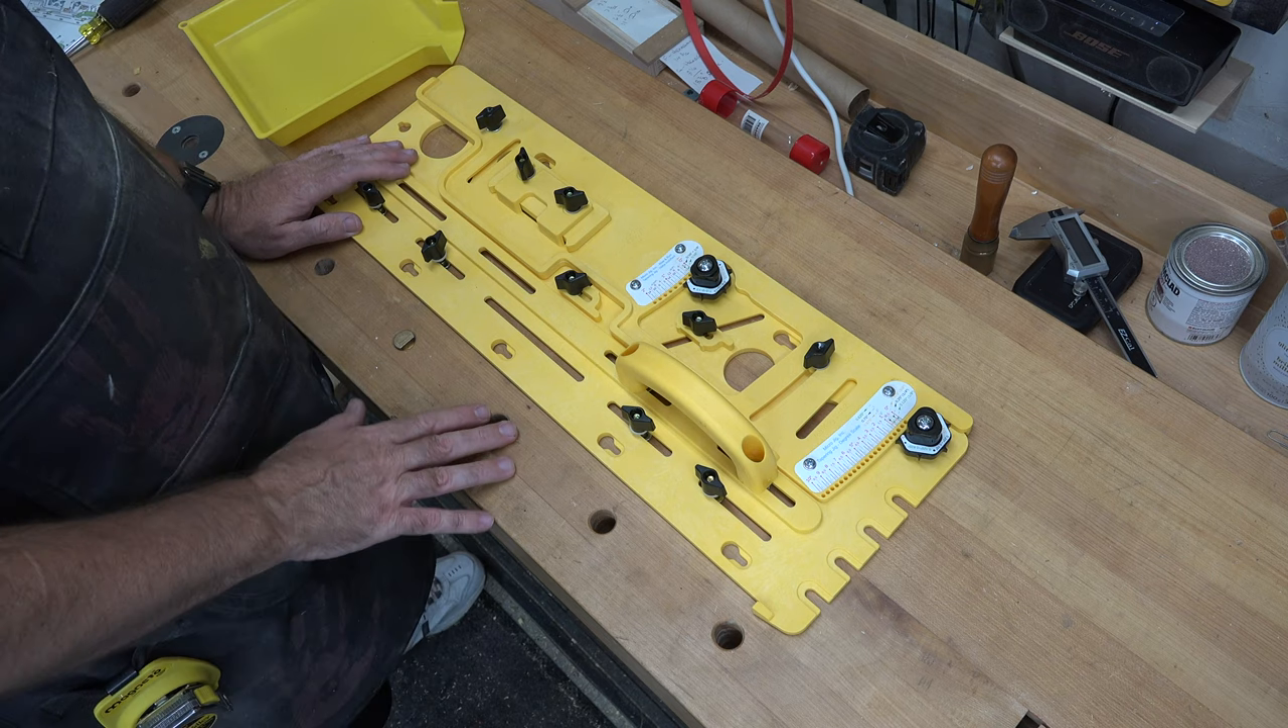And that my friends is the jig completely assembled.